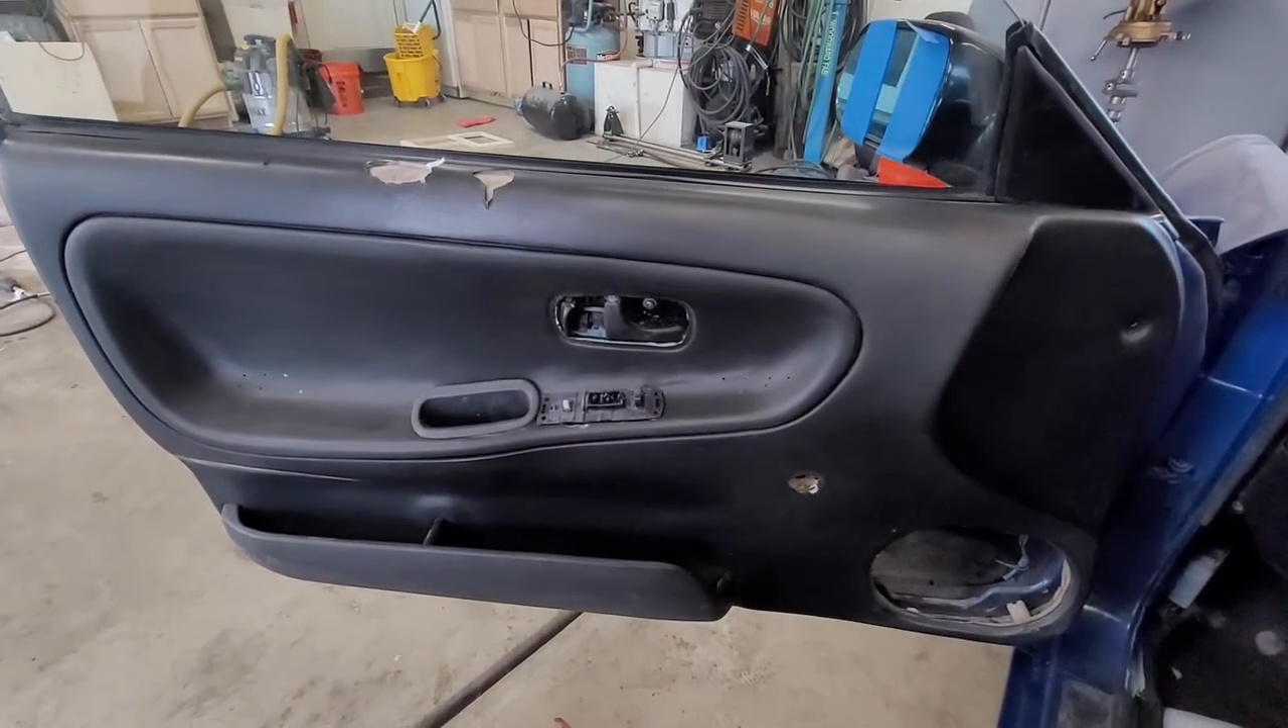So the only thing I'm missing is this little, uh, door handle trim and some speakers.